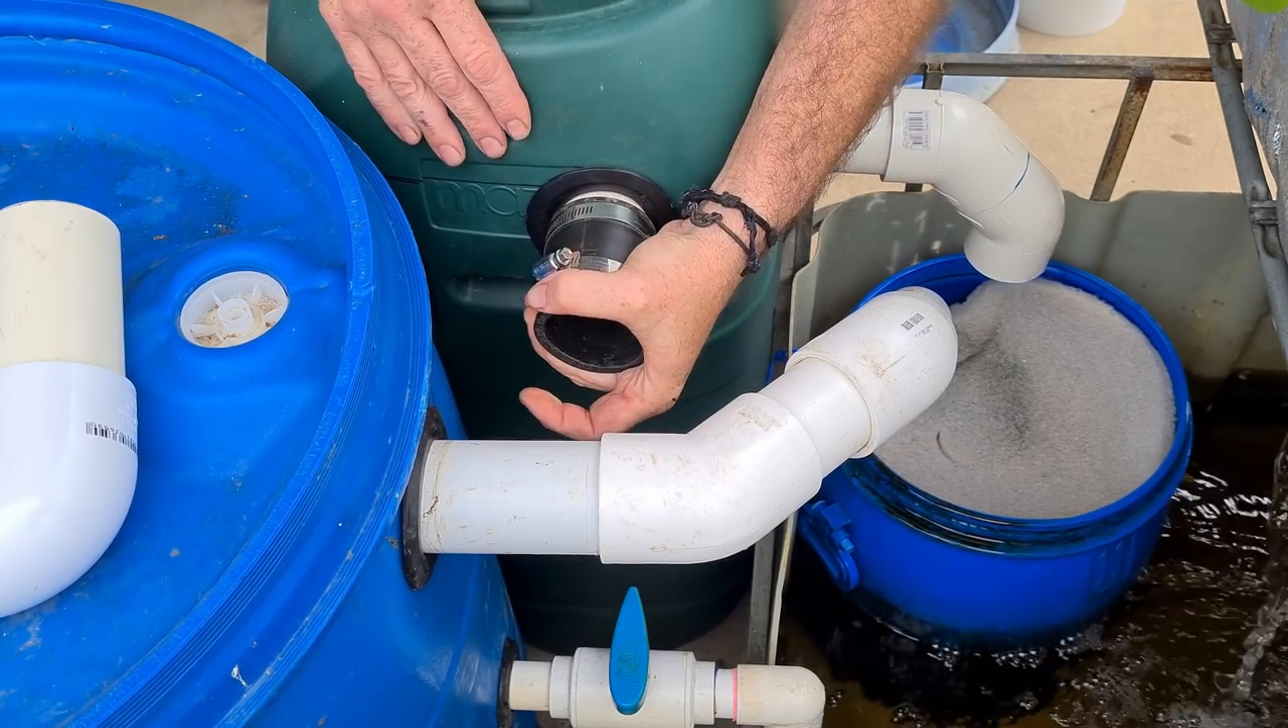So rightio folks we have the uniseal through I've got my little rubber coupling on here that I'm going to use to put on the pipe connected to the radial flow settler.